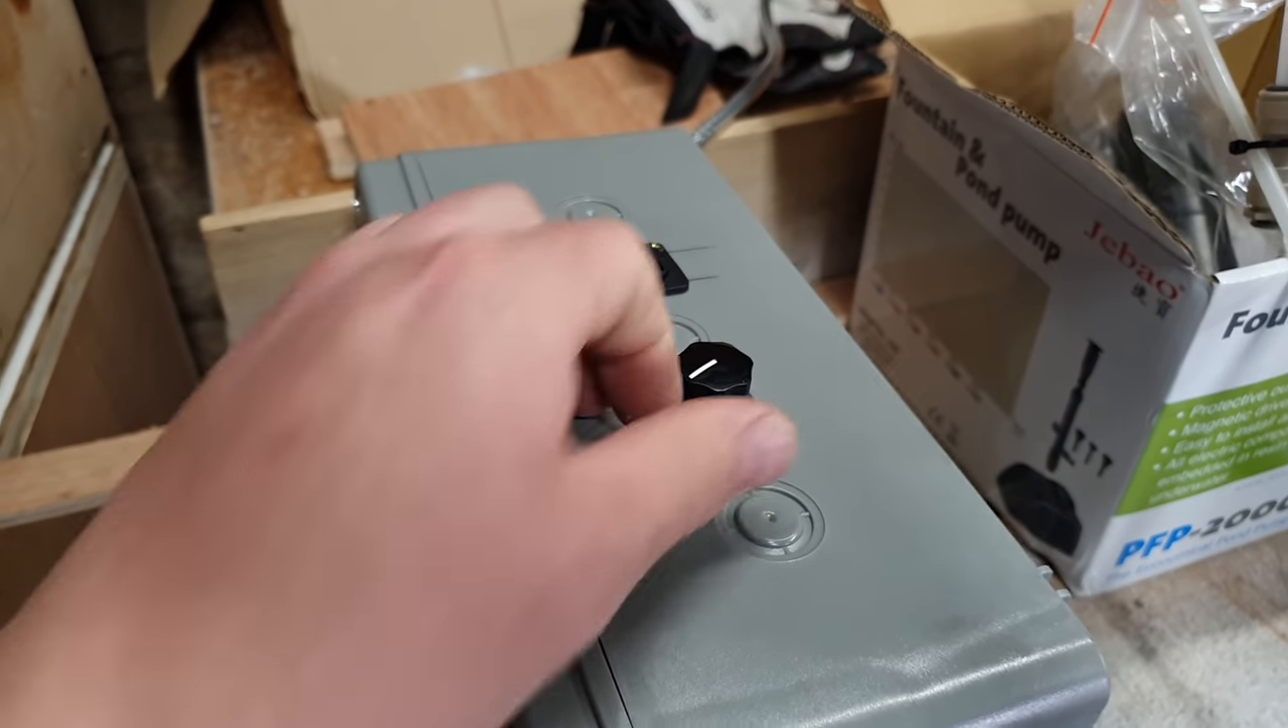On the side here we've managed to install the potentiometer.